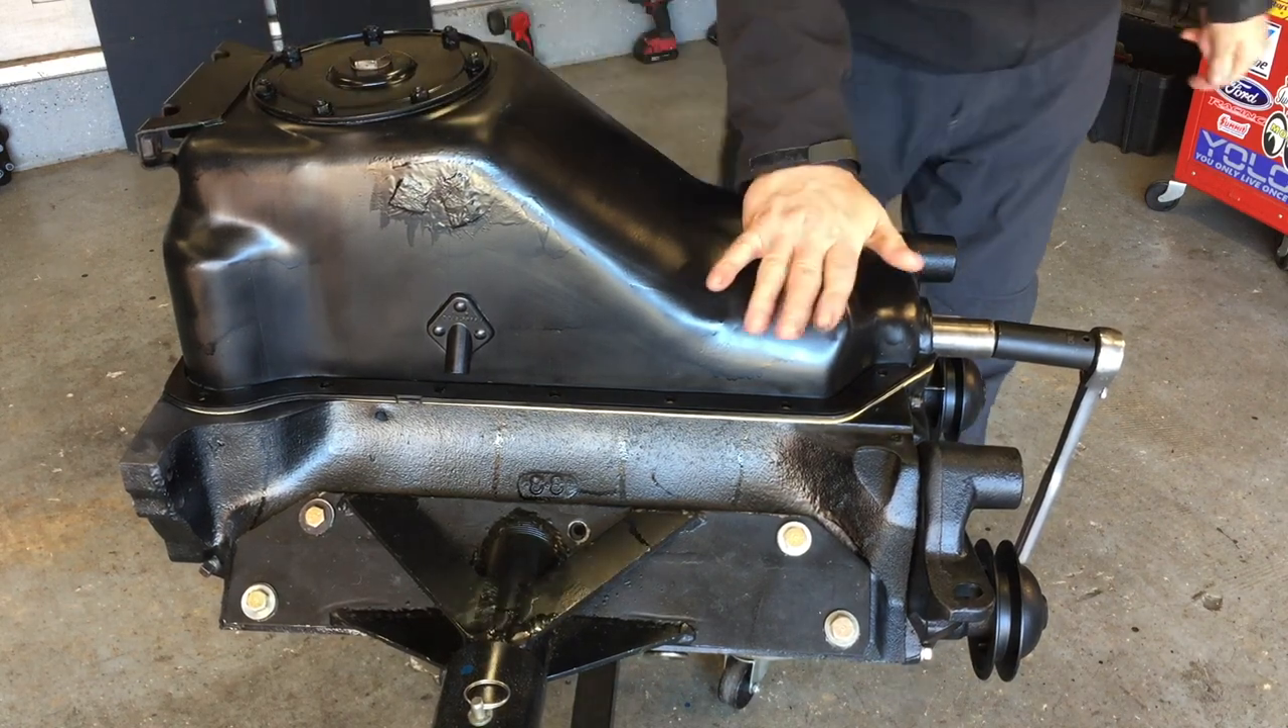I'll also put a little bit of a thin layer of sealant around the edge of the oil pan. Looks pretty good. Looks like it lined up pretty good.